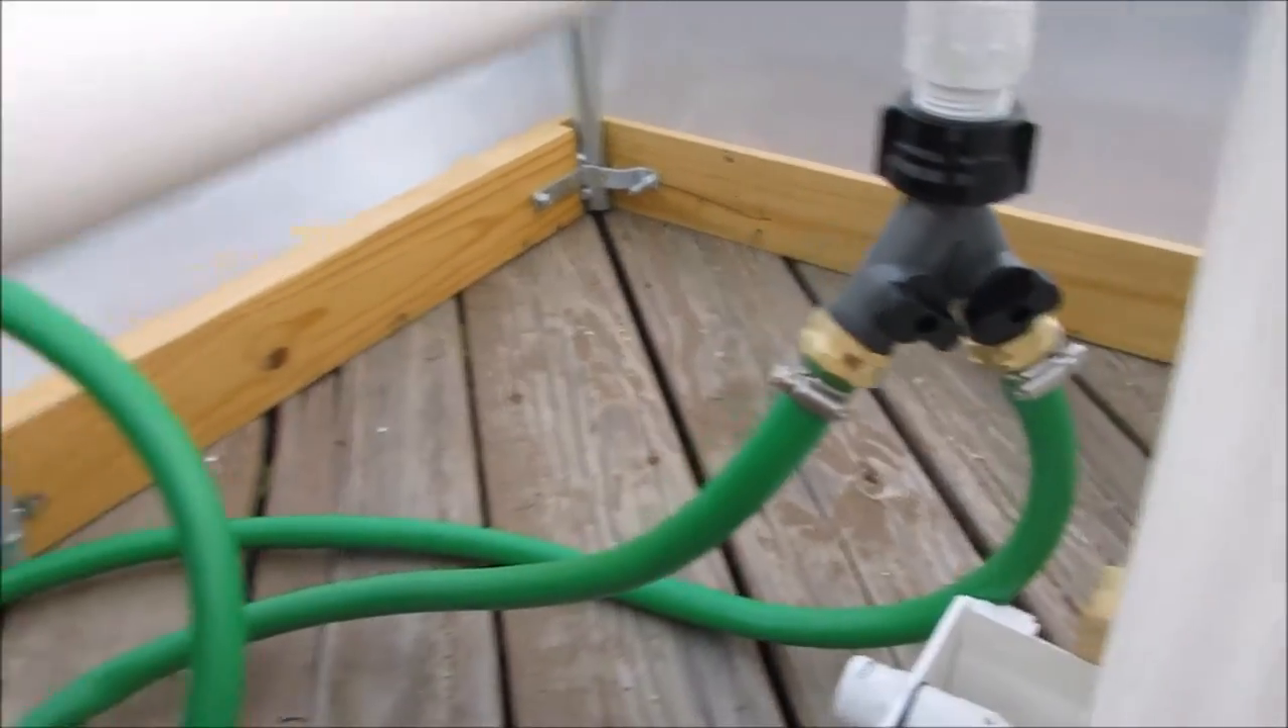On each end I put two female hose adapters on and clamped them down. Now you see I put both ends of the hose on the Y. They're run through into the storage tank.